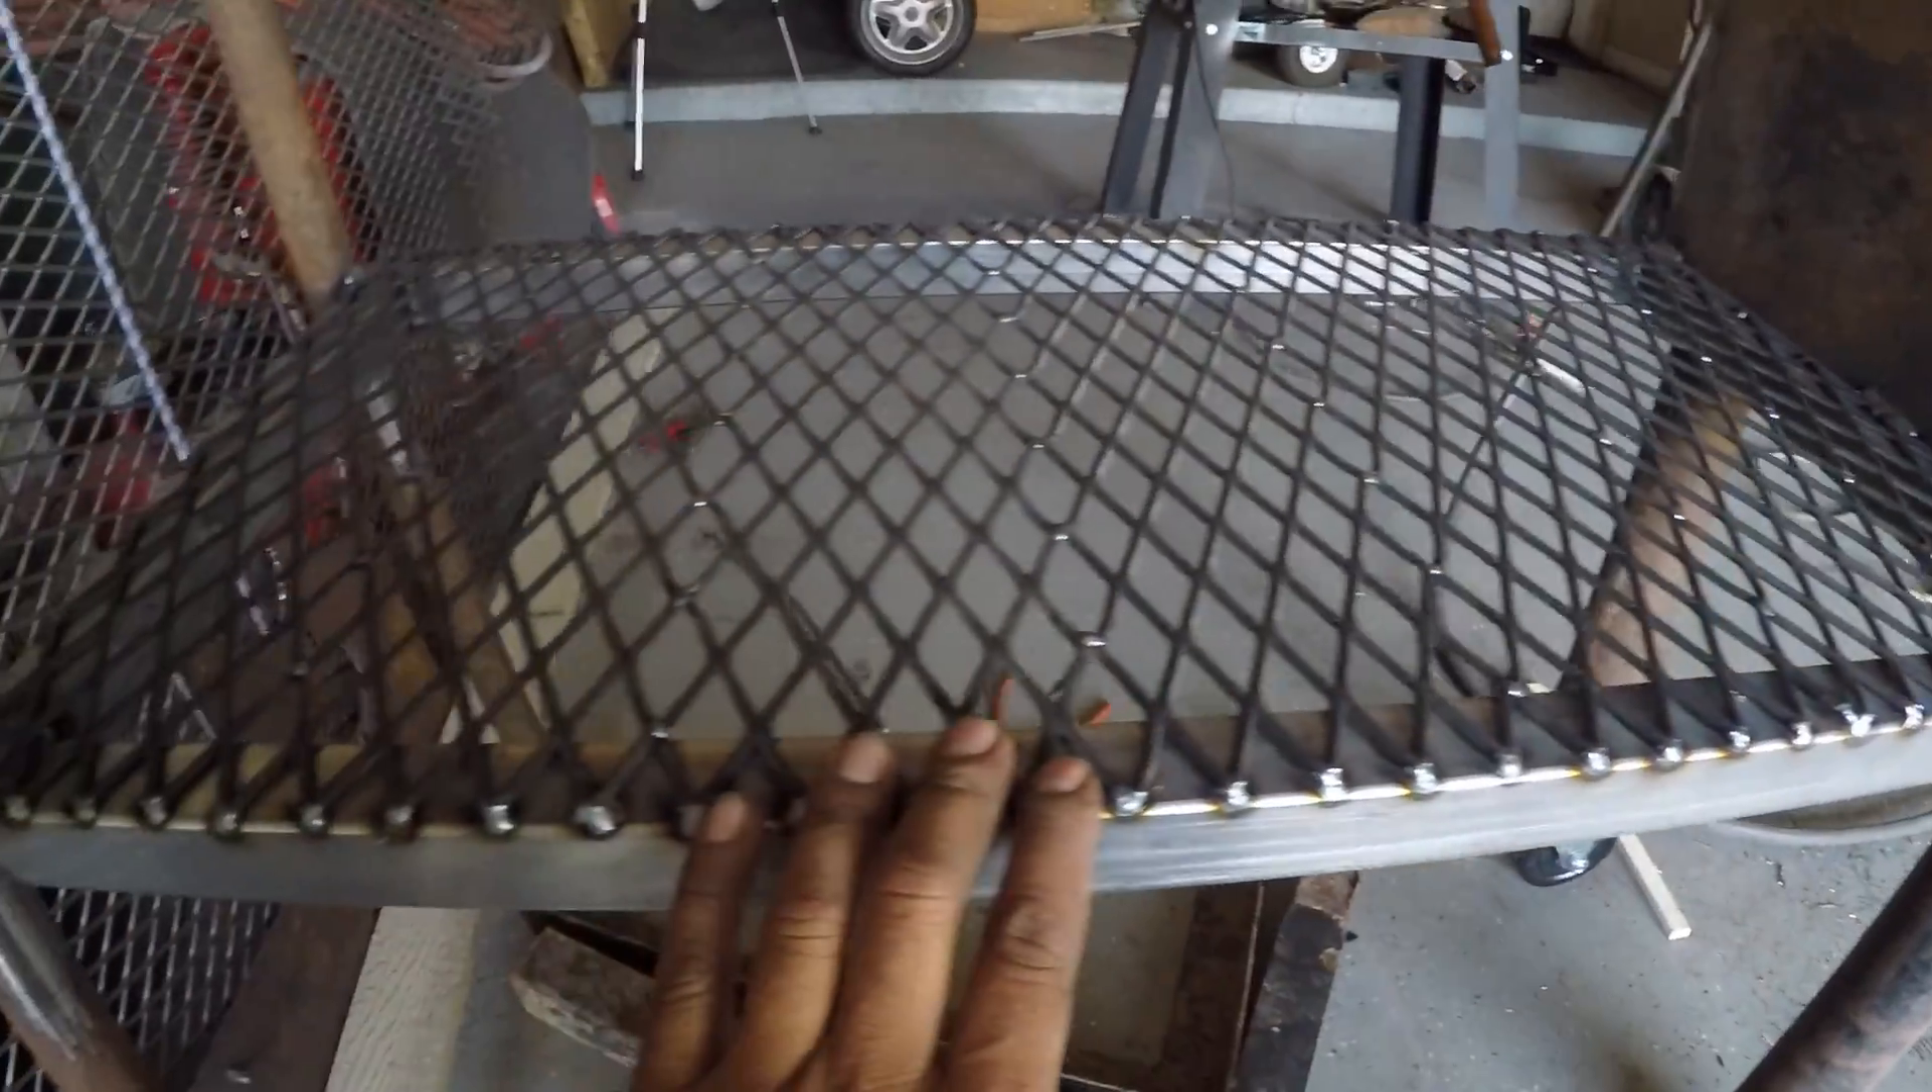Aquí ya tengo la tela de metal expandida instalada.